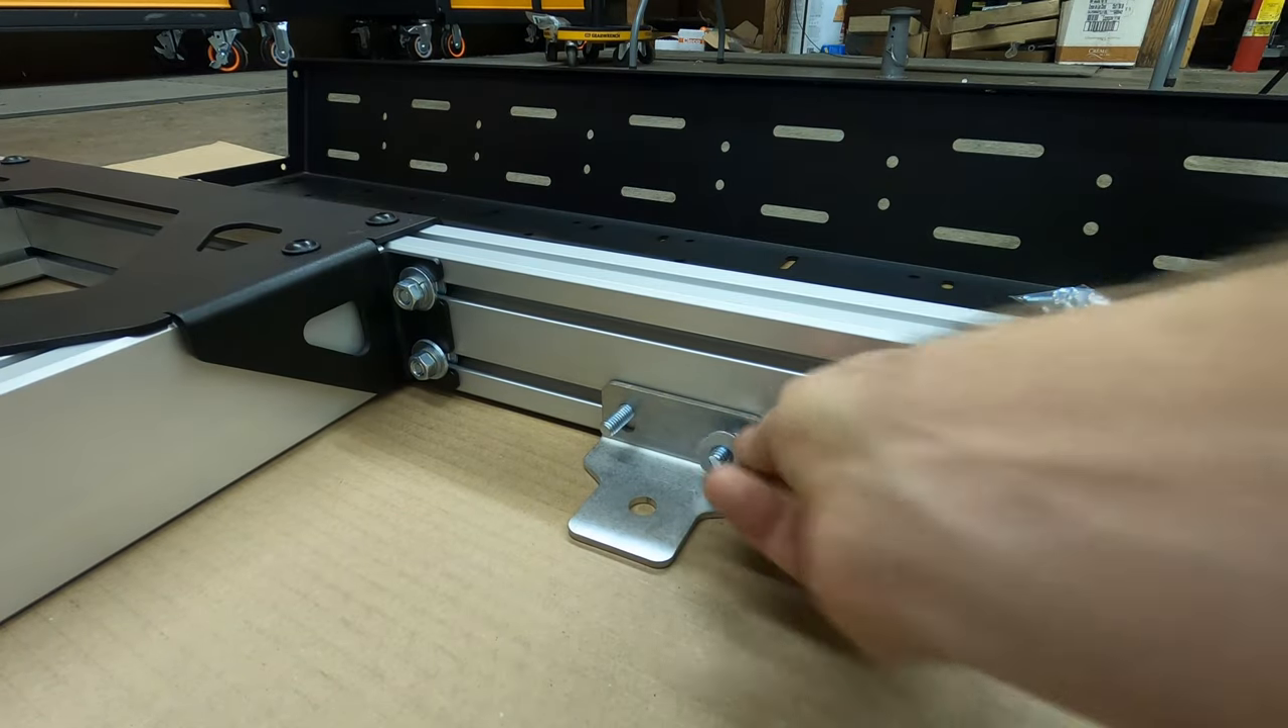Installing the bed rack system right now, it just simply slides over the top of these carriage bolts that we put on earlier.